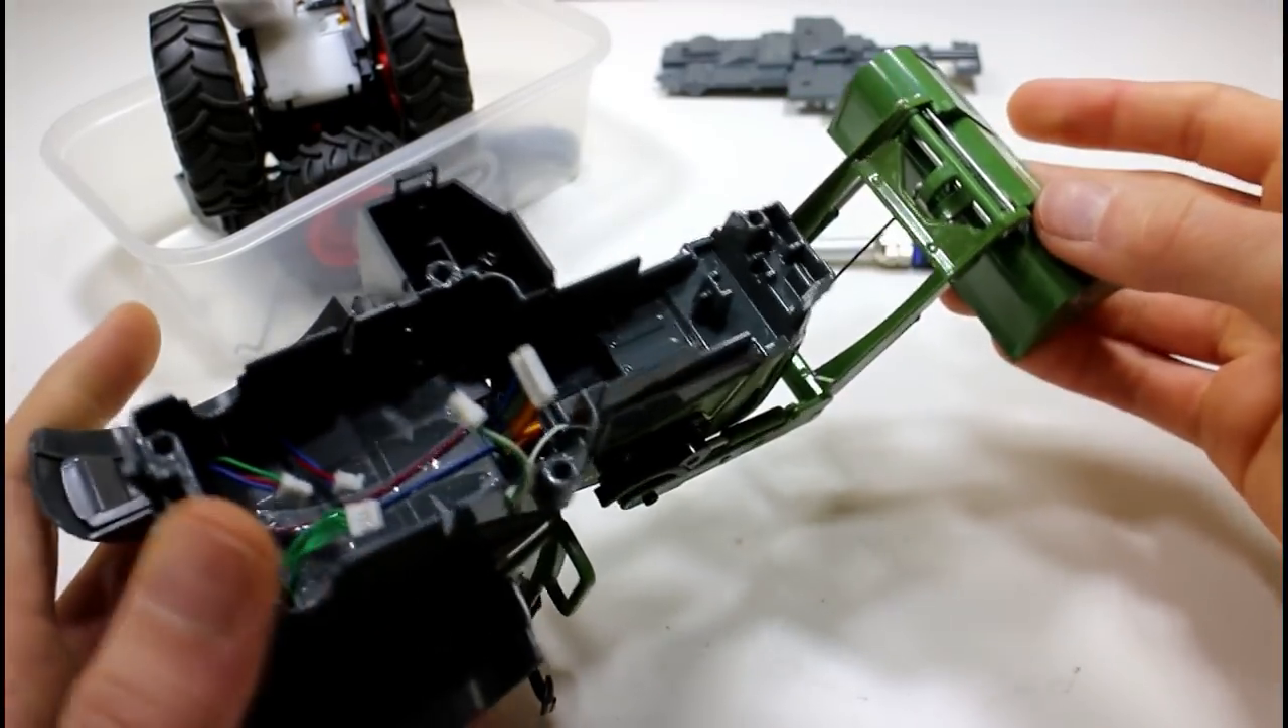Okay well we've gone far enough that we've exposed the wires for the control here at the front.